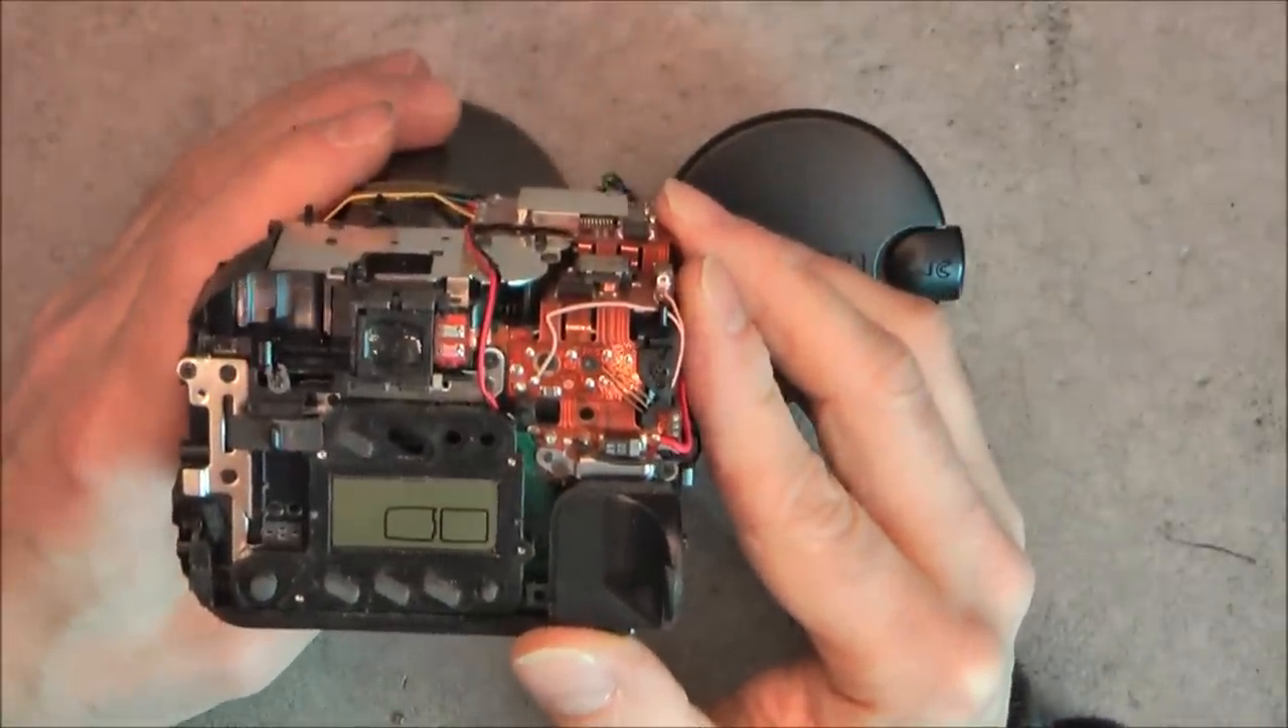Okay. Back cover is off here.